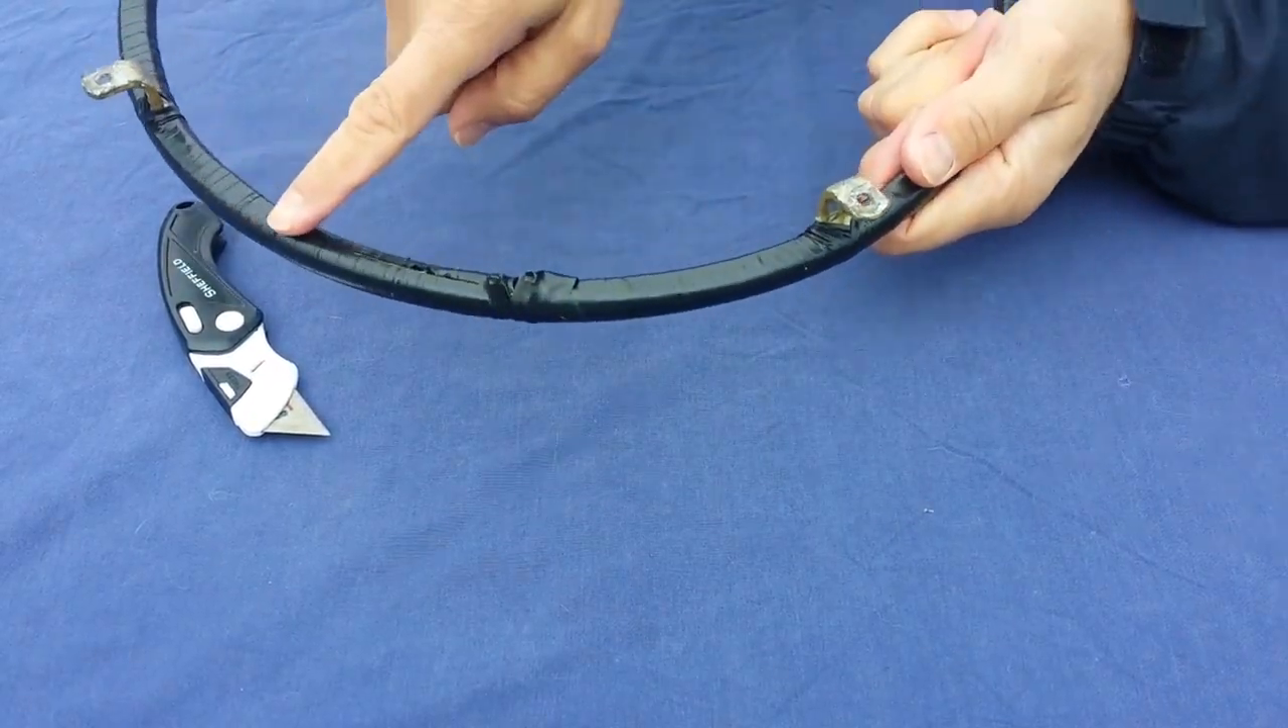And what we did was yesterday we finished up wrapping the electrical tape all the way around and we came to the end.